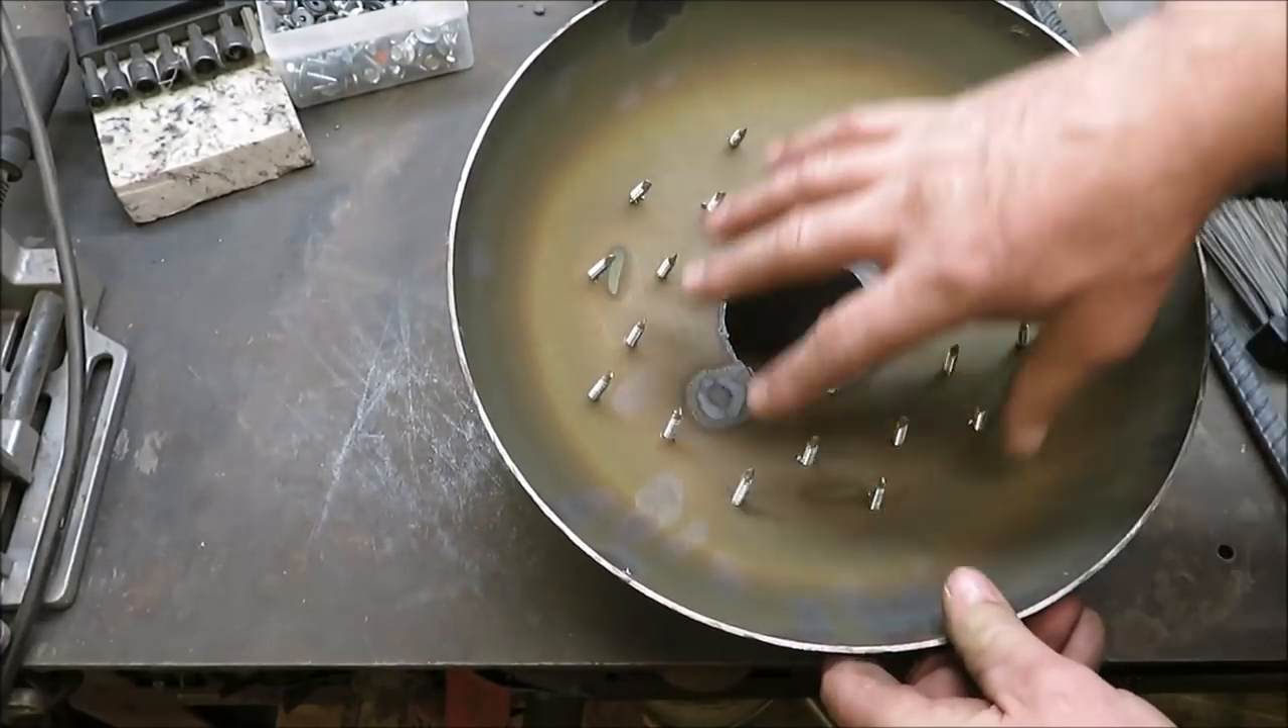We'll probably work on that handle another day but as you could see now all them screws are sticking up through the bottom to help hold all that concrete in there.